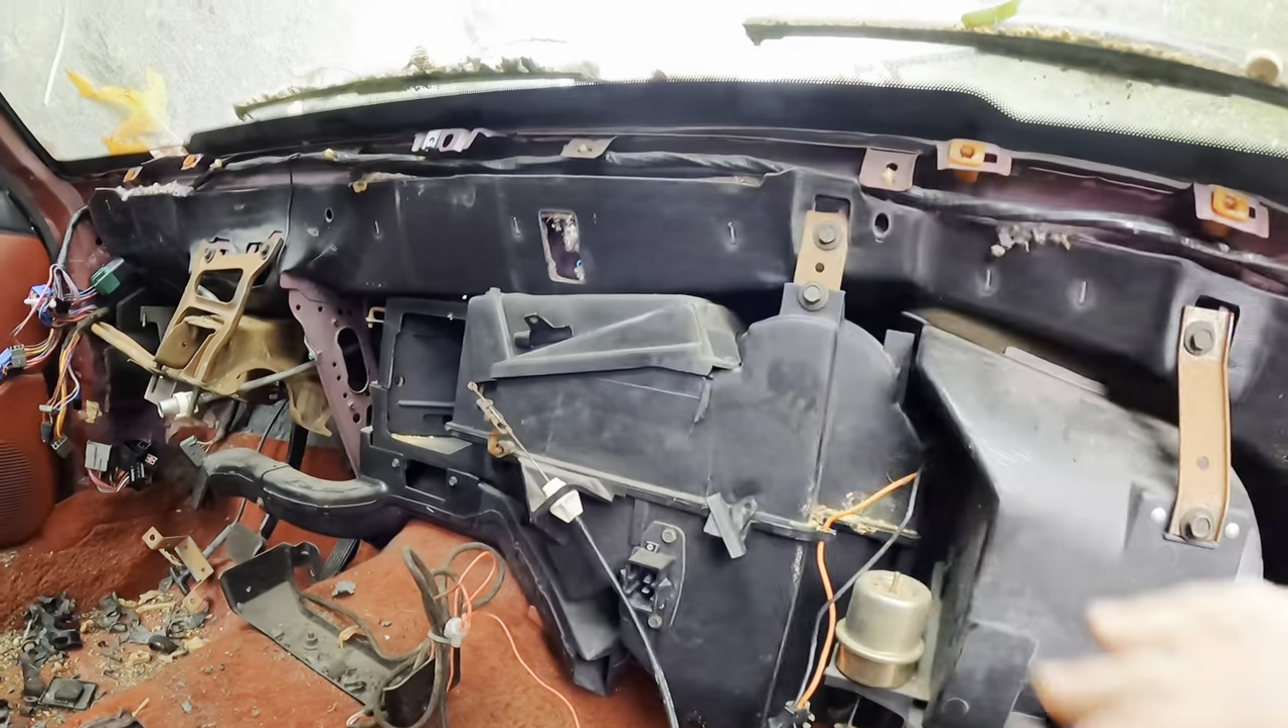Now, you can see this car's got the dash out, obviously.